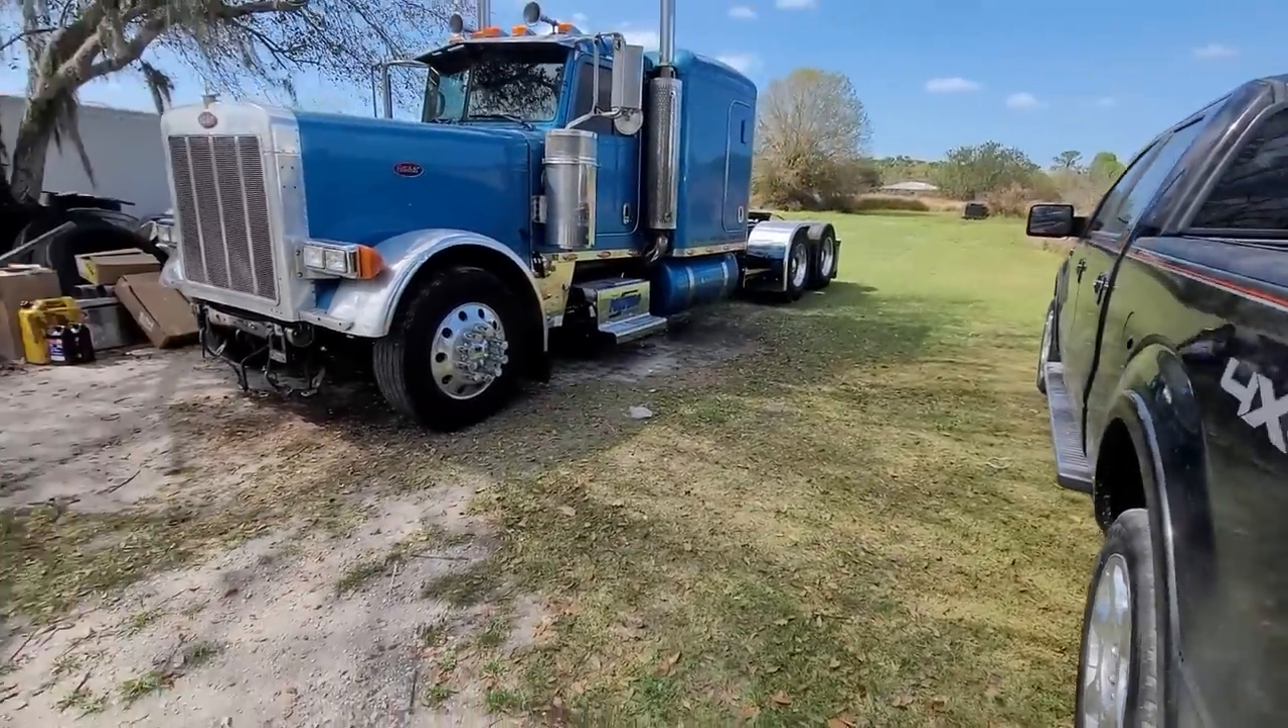We finished everything last night except we didn't throw the bumper on.